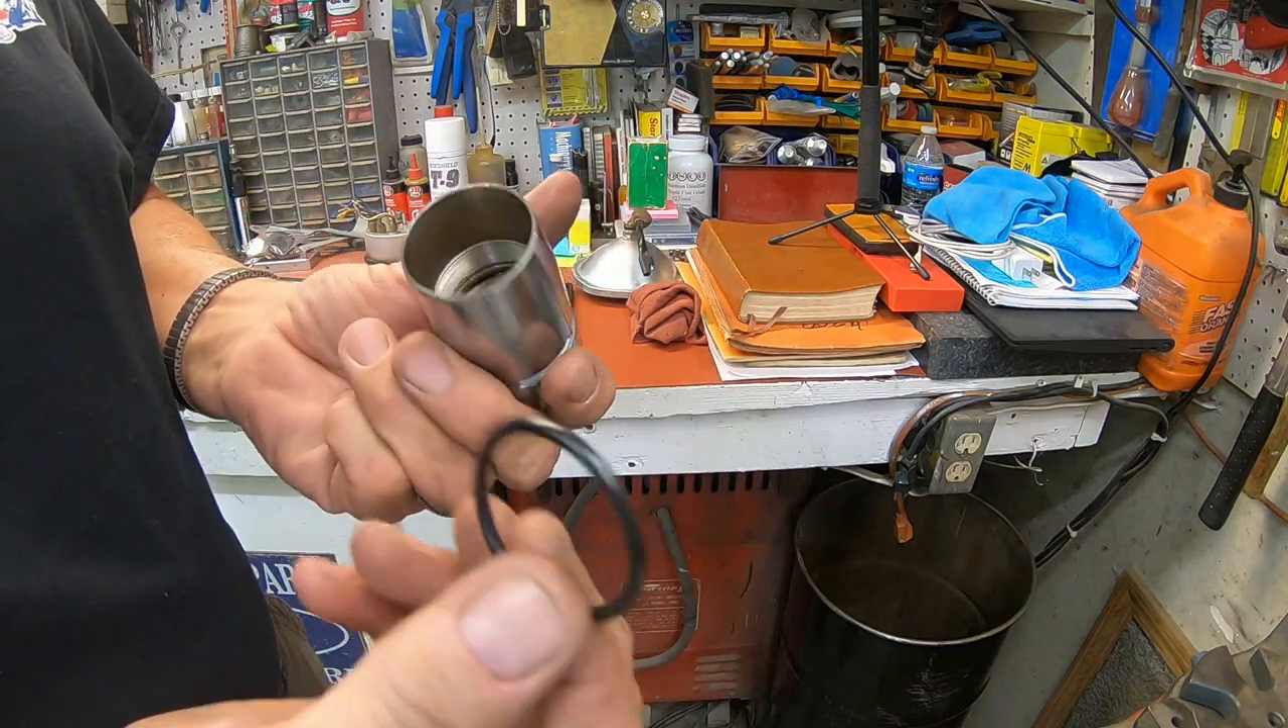I've already got the o-ring removed.